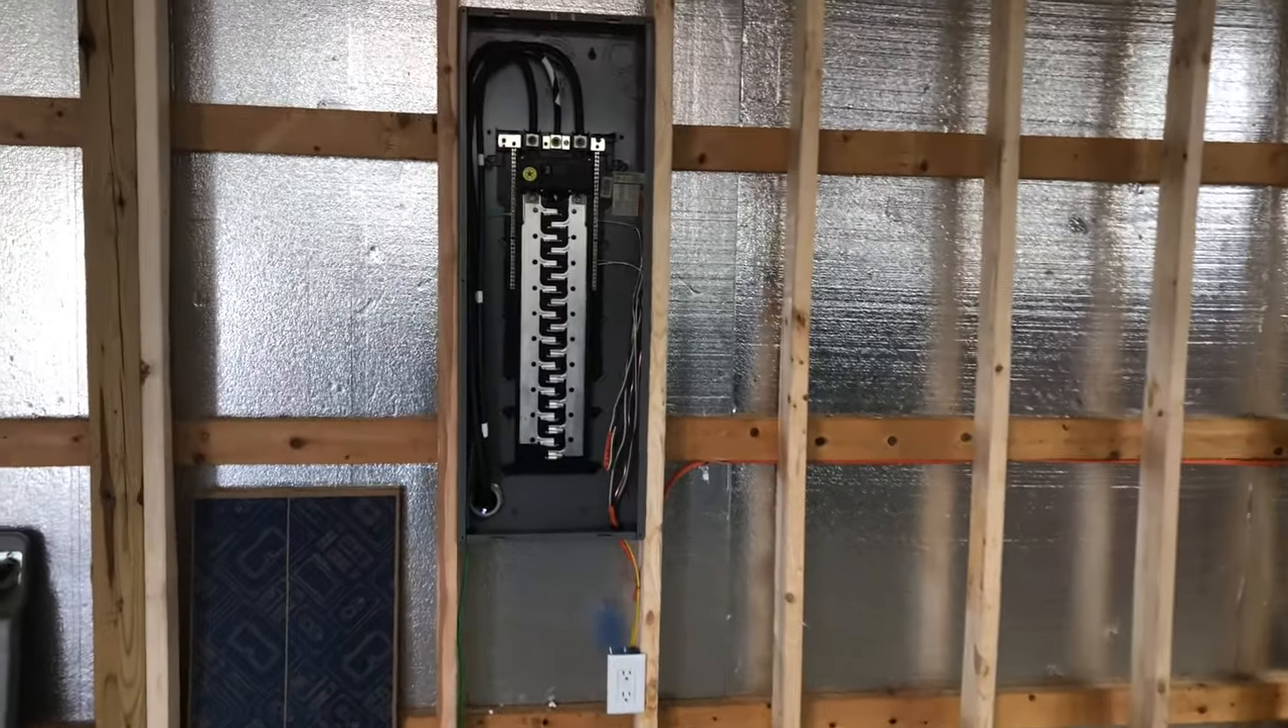In this episode I'm going to run through a couple of updates that we've got on the garage itself and you can see the panel is in place now.